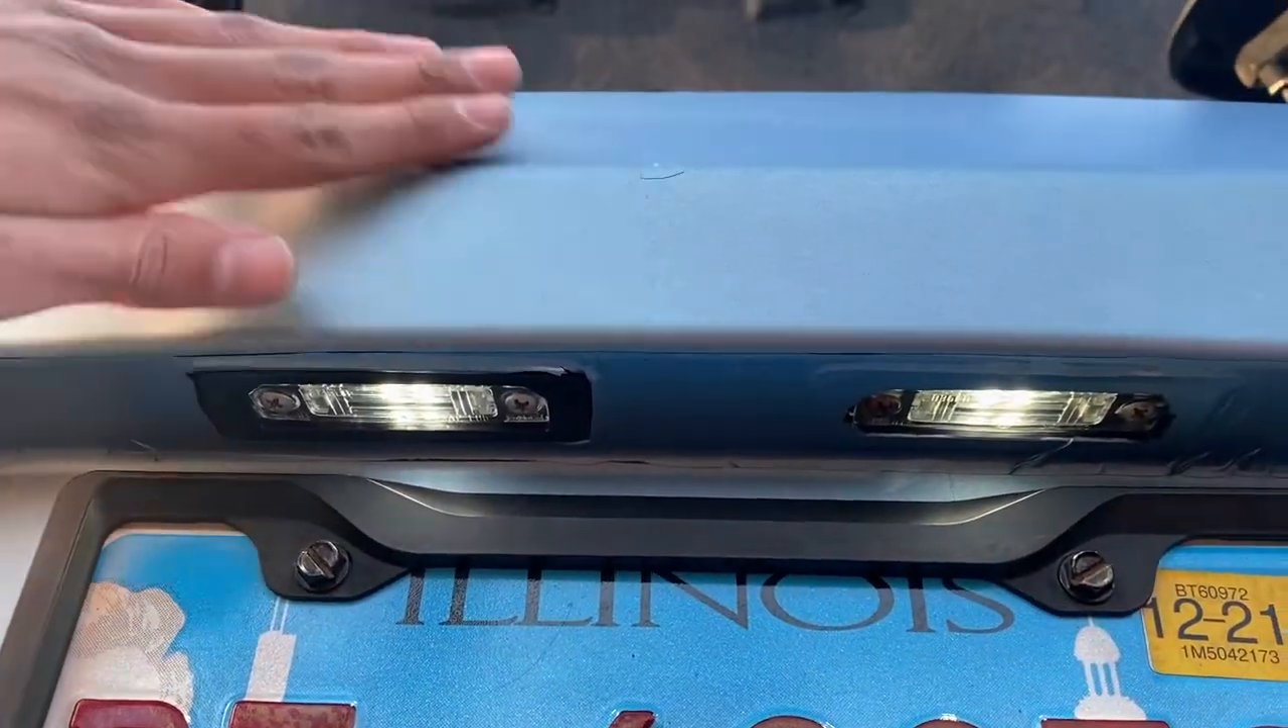You can see right there you got the new license plate lights installed there and working perfectly fine.